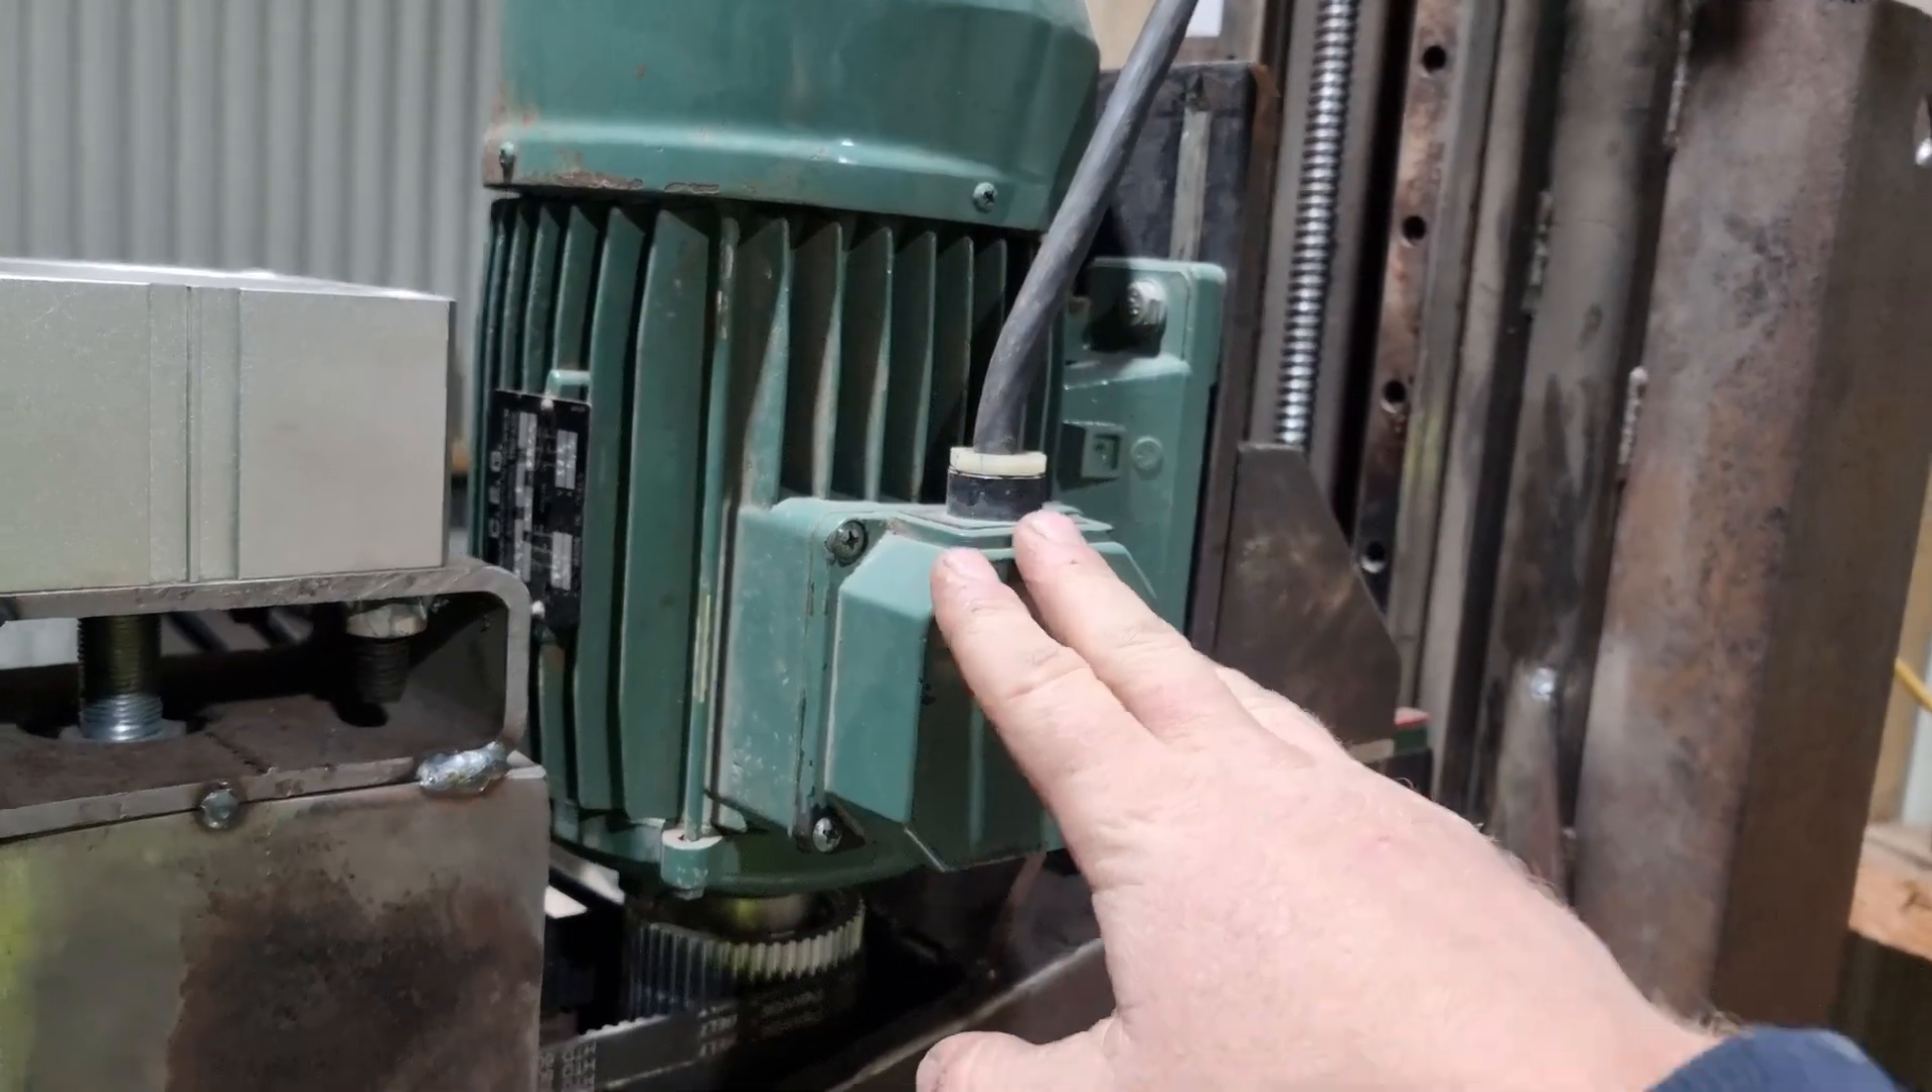Um i also went and mounted um the three horsepower ac motor.